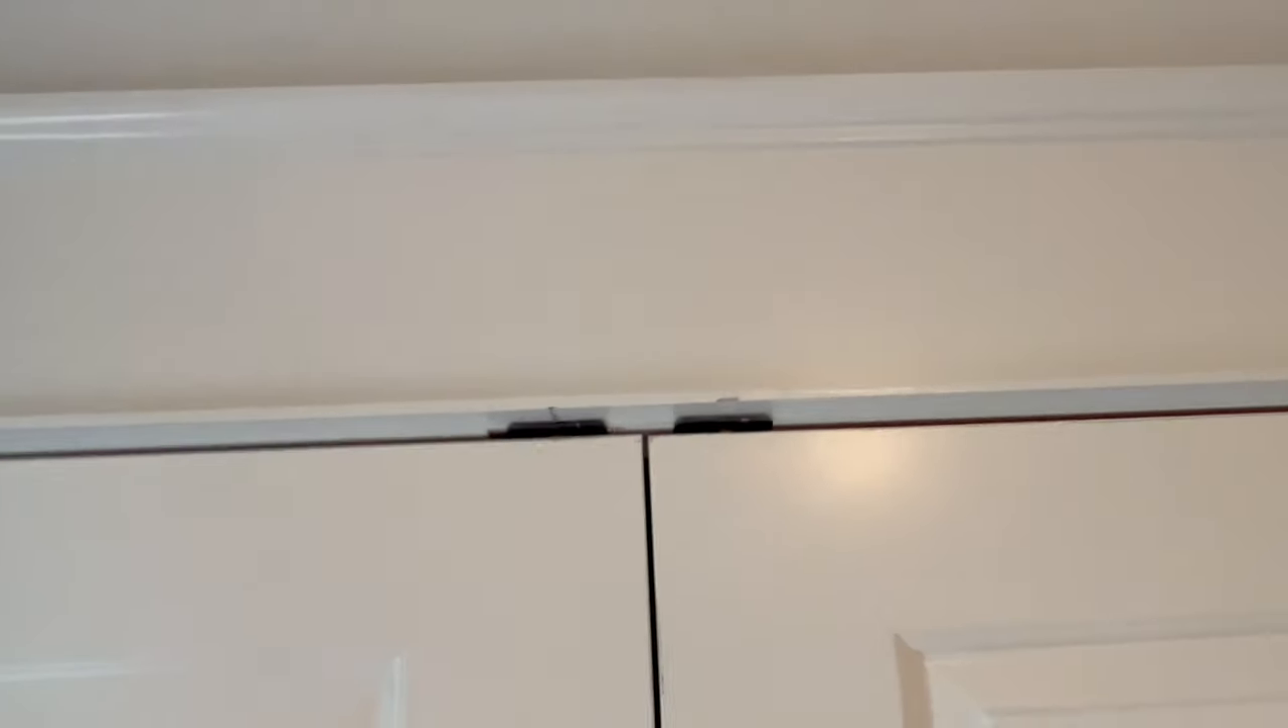Look at these doors look at that perfect alignment and gaps.